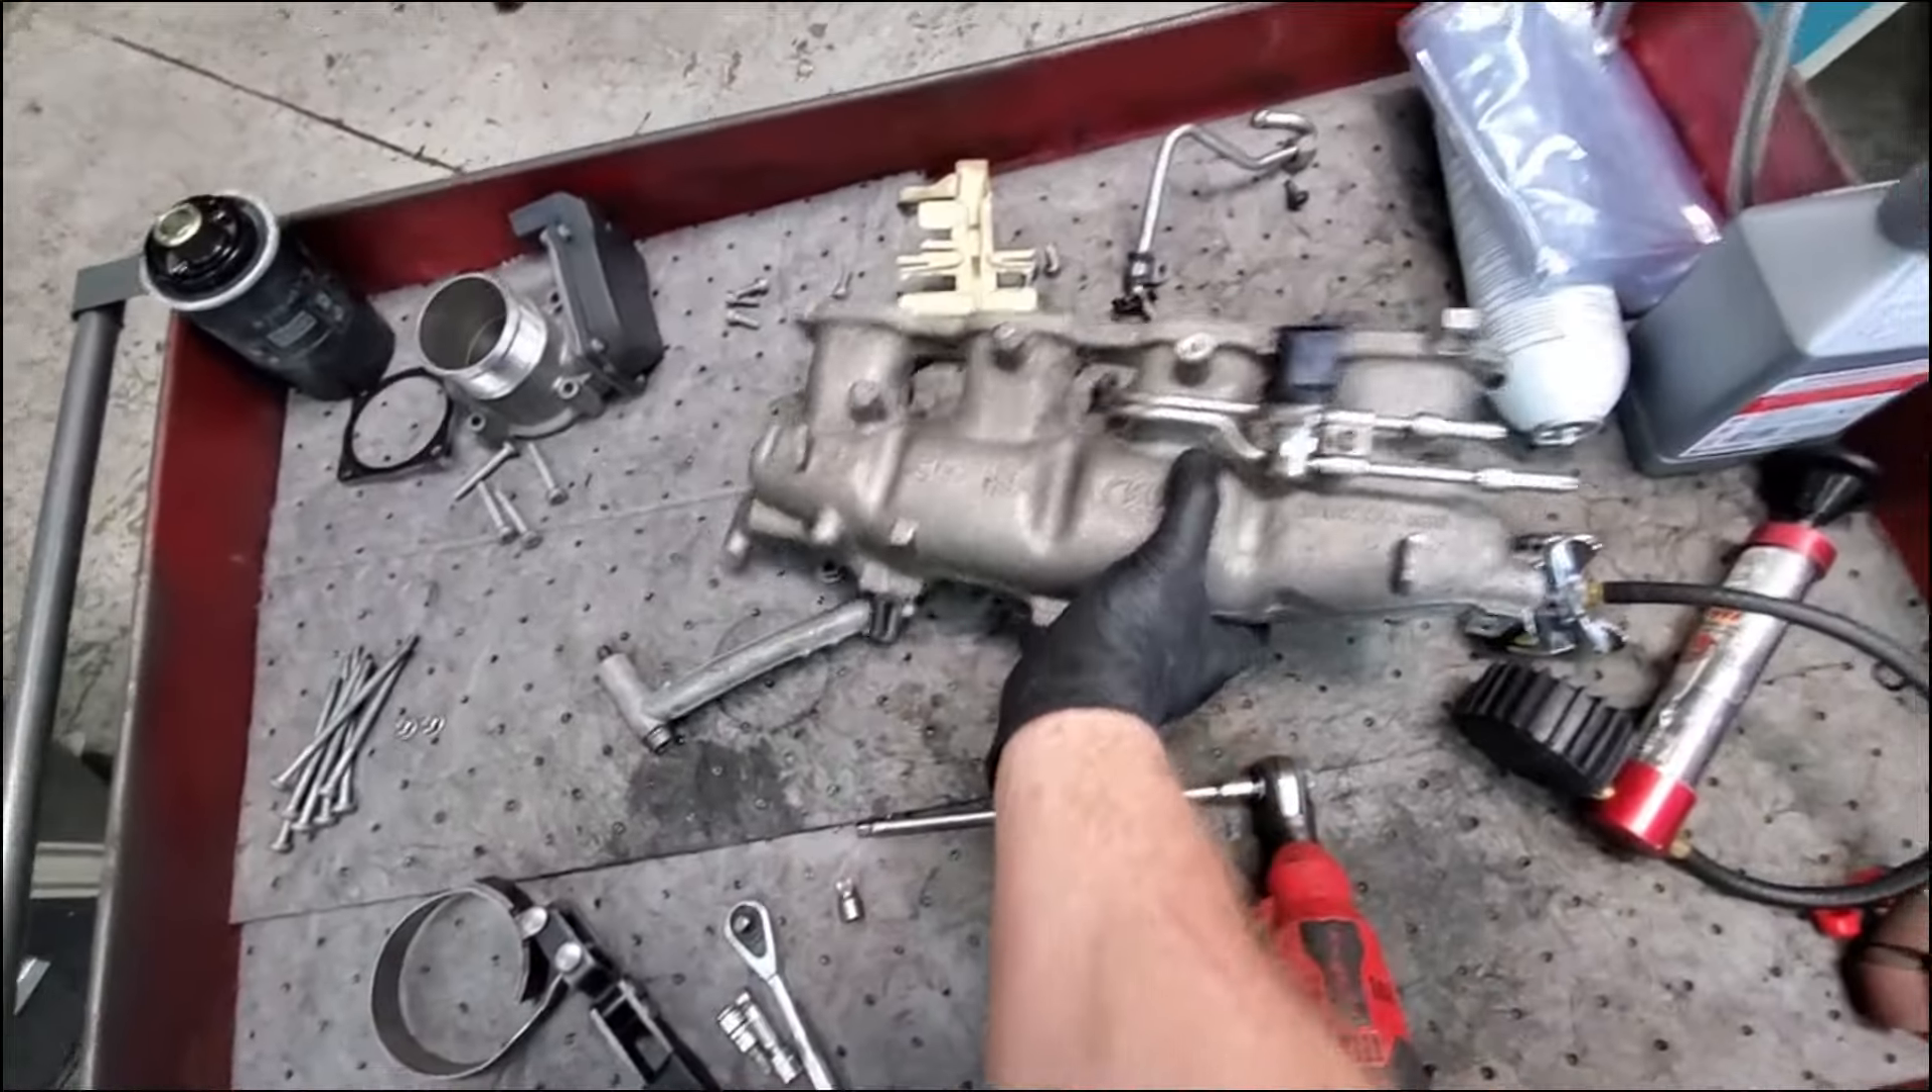Now we have the first part of the intake off.